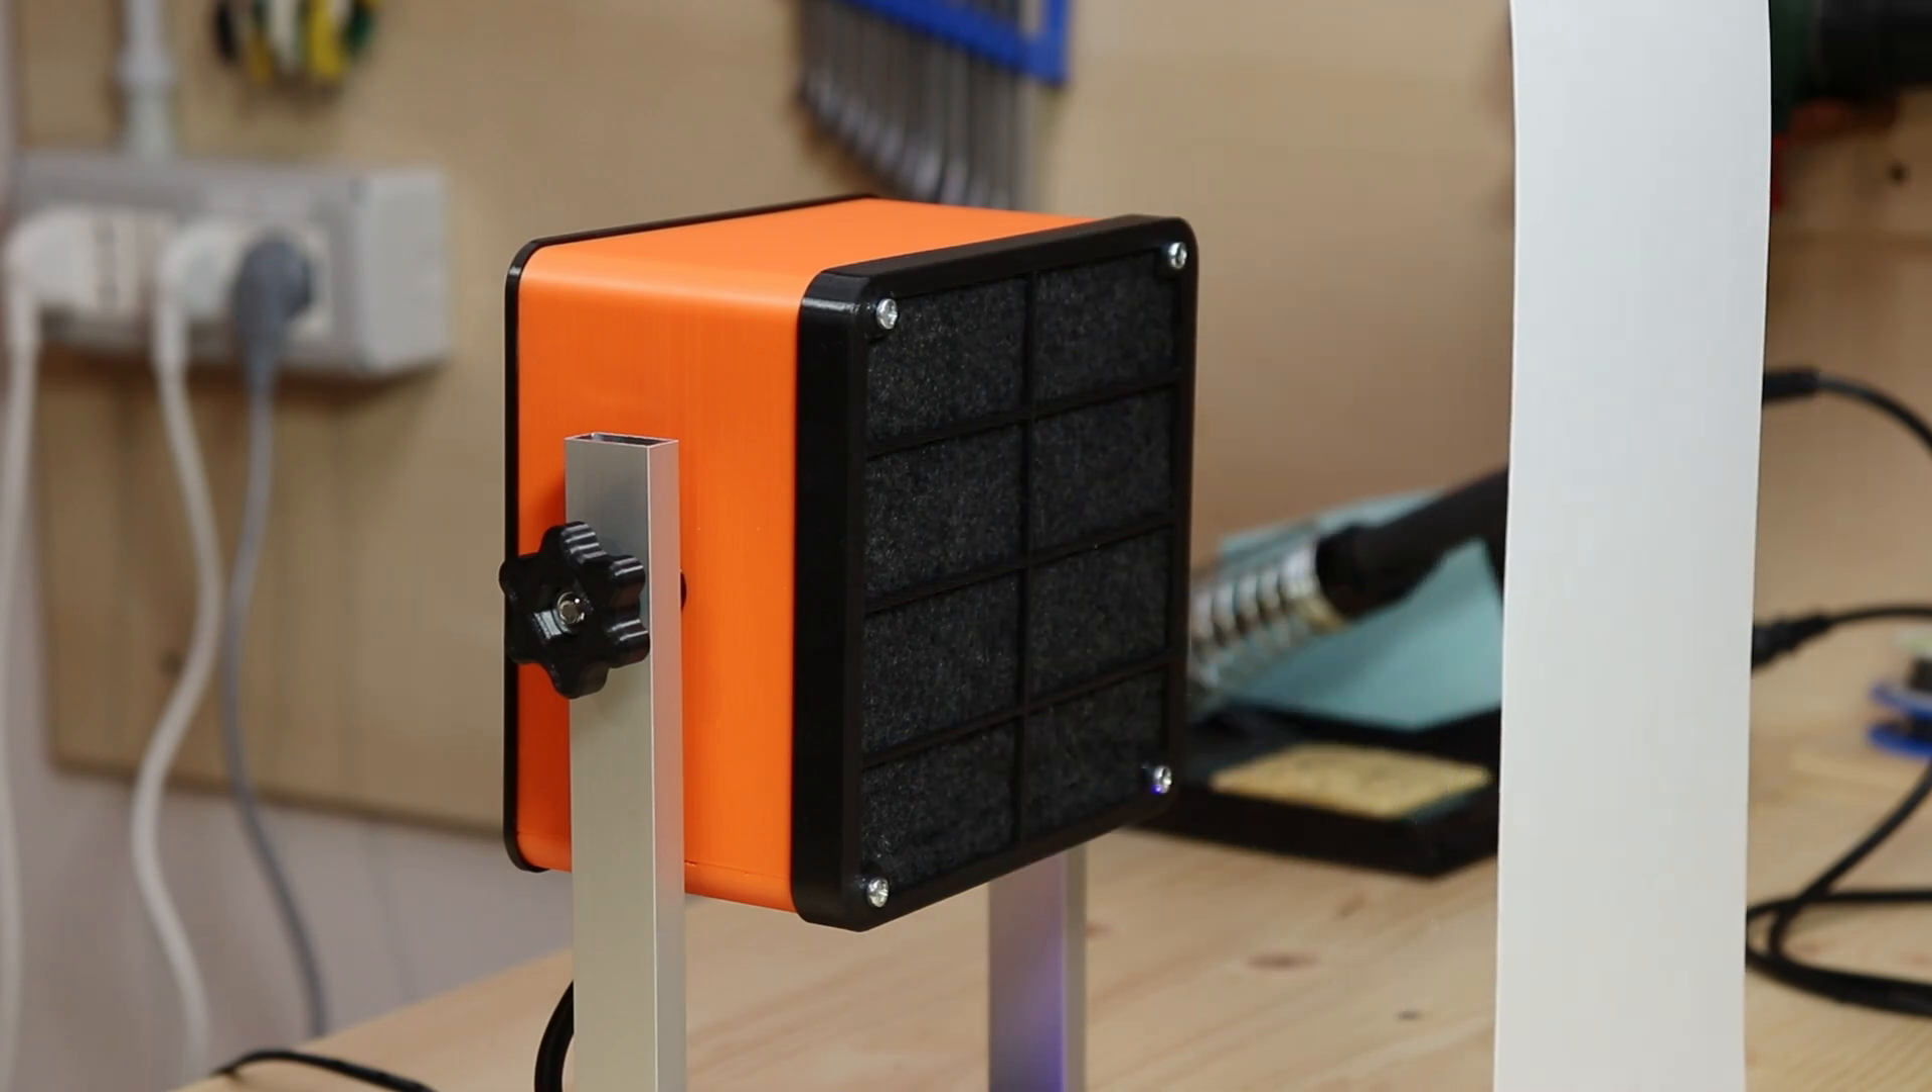Ho messo il filtro nella griglia stampata in 3D che è attorno al bordo e sopra ho messo l'altra griglia.